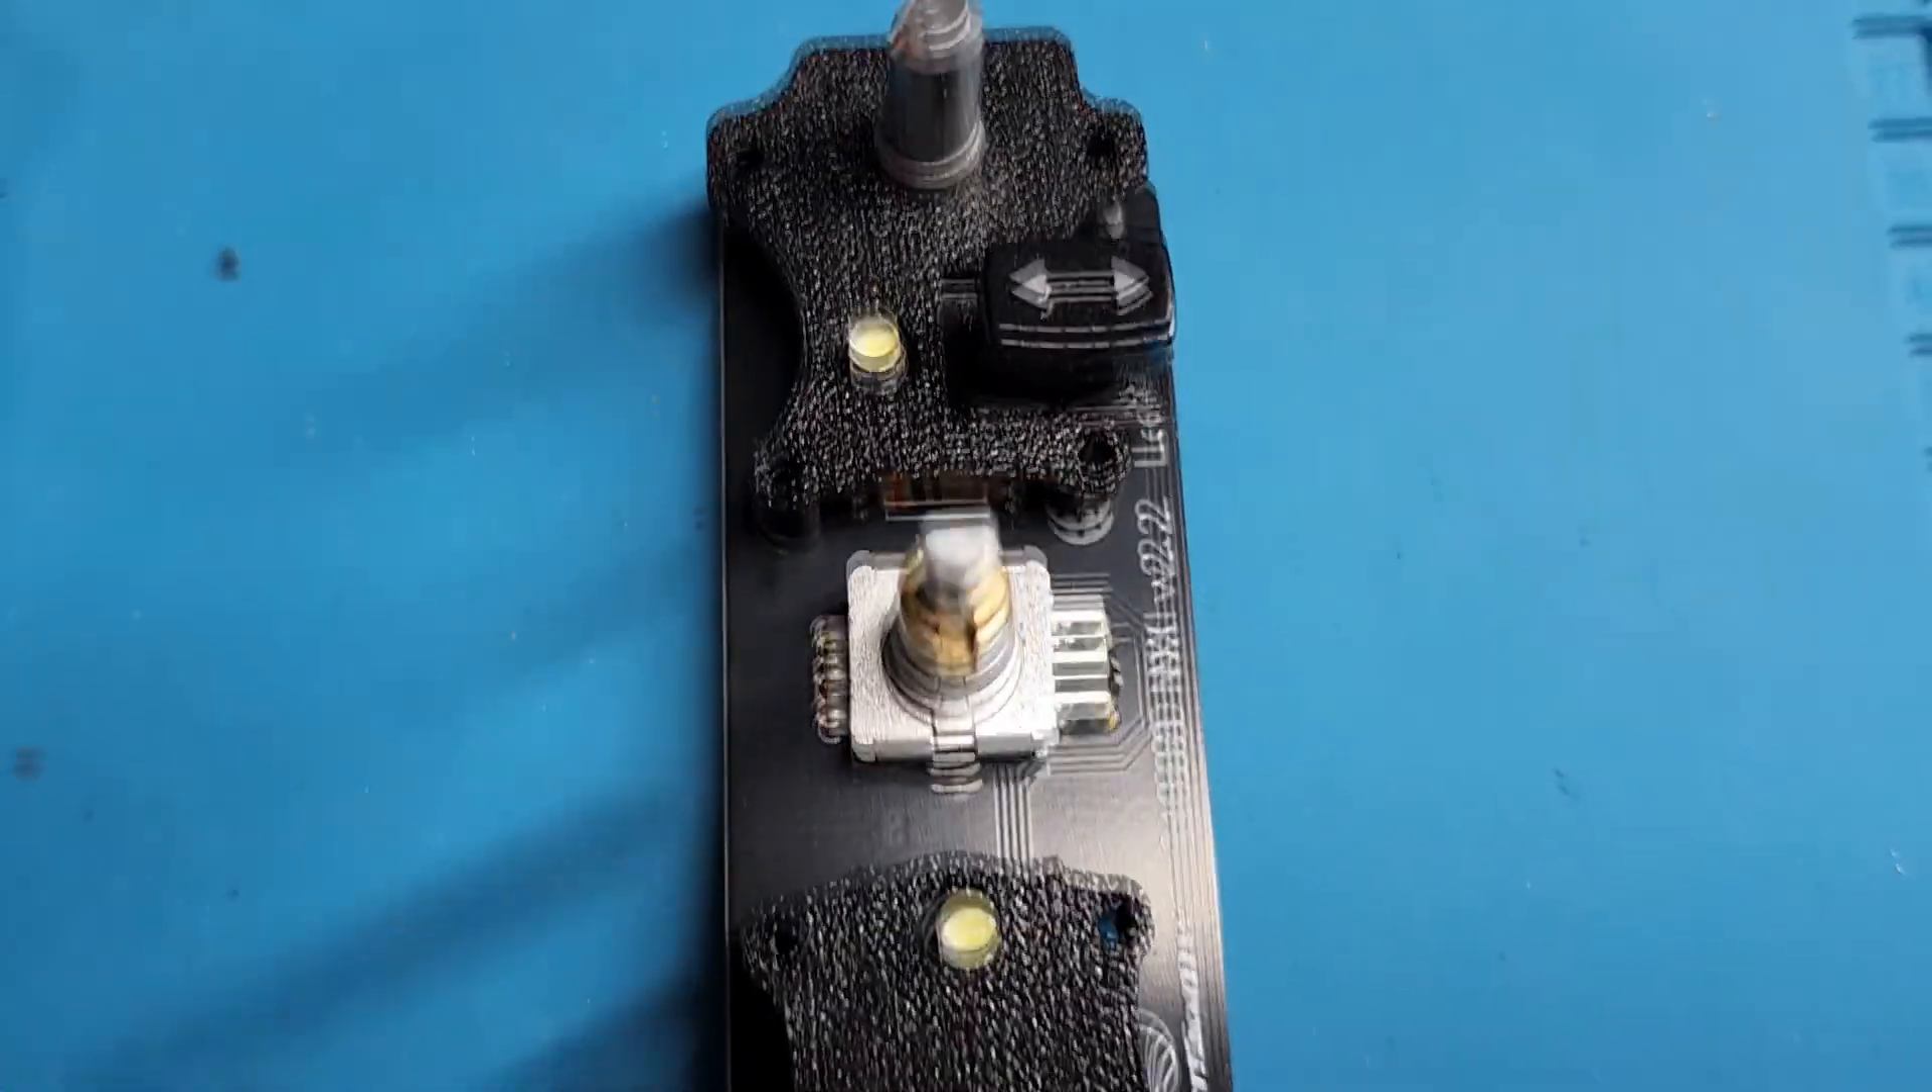So you can see all the, uh, dual encoders installed, the LEDs, some plastic spacers to give you the proper standoff.